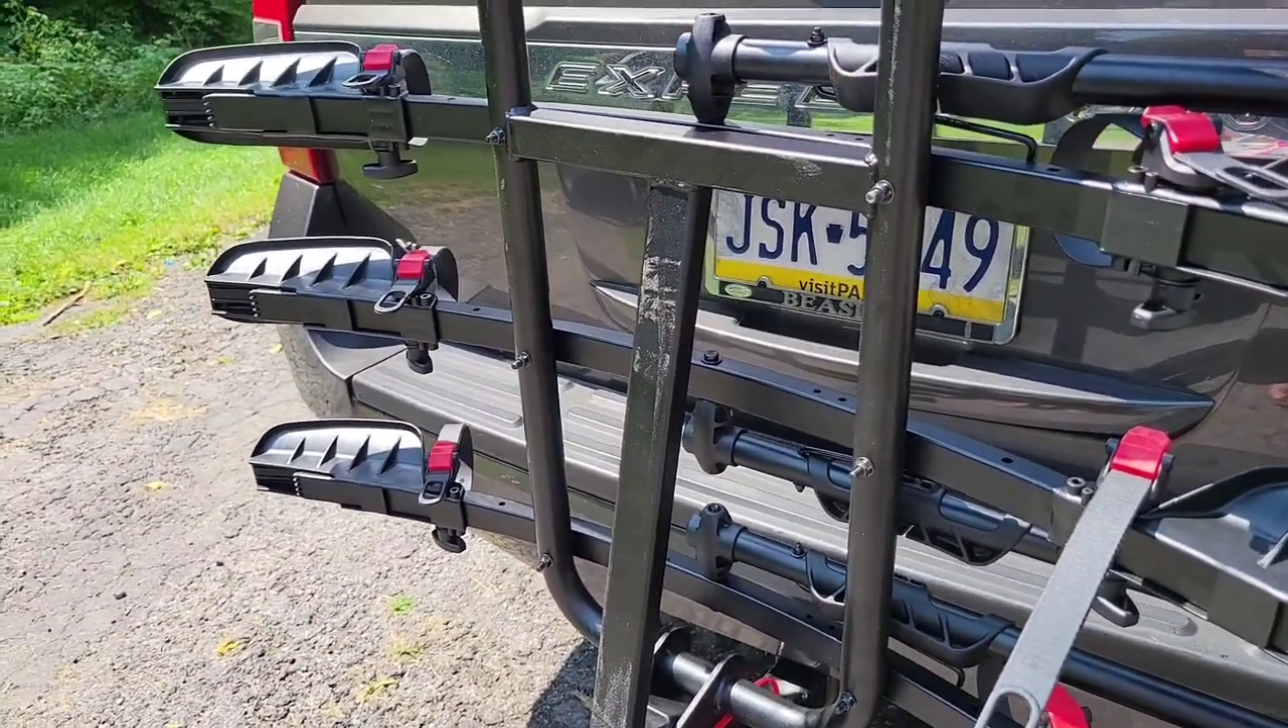A couple drawbacks I see, and it's, I mean, there's really no way around it, but your support beam here is blocking your license plate and may also interfere with any backup camera you may have if you use that.